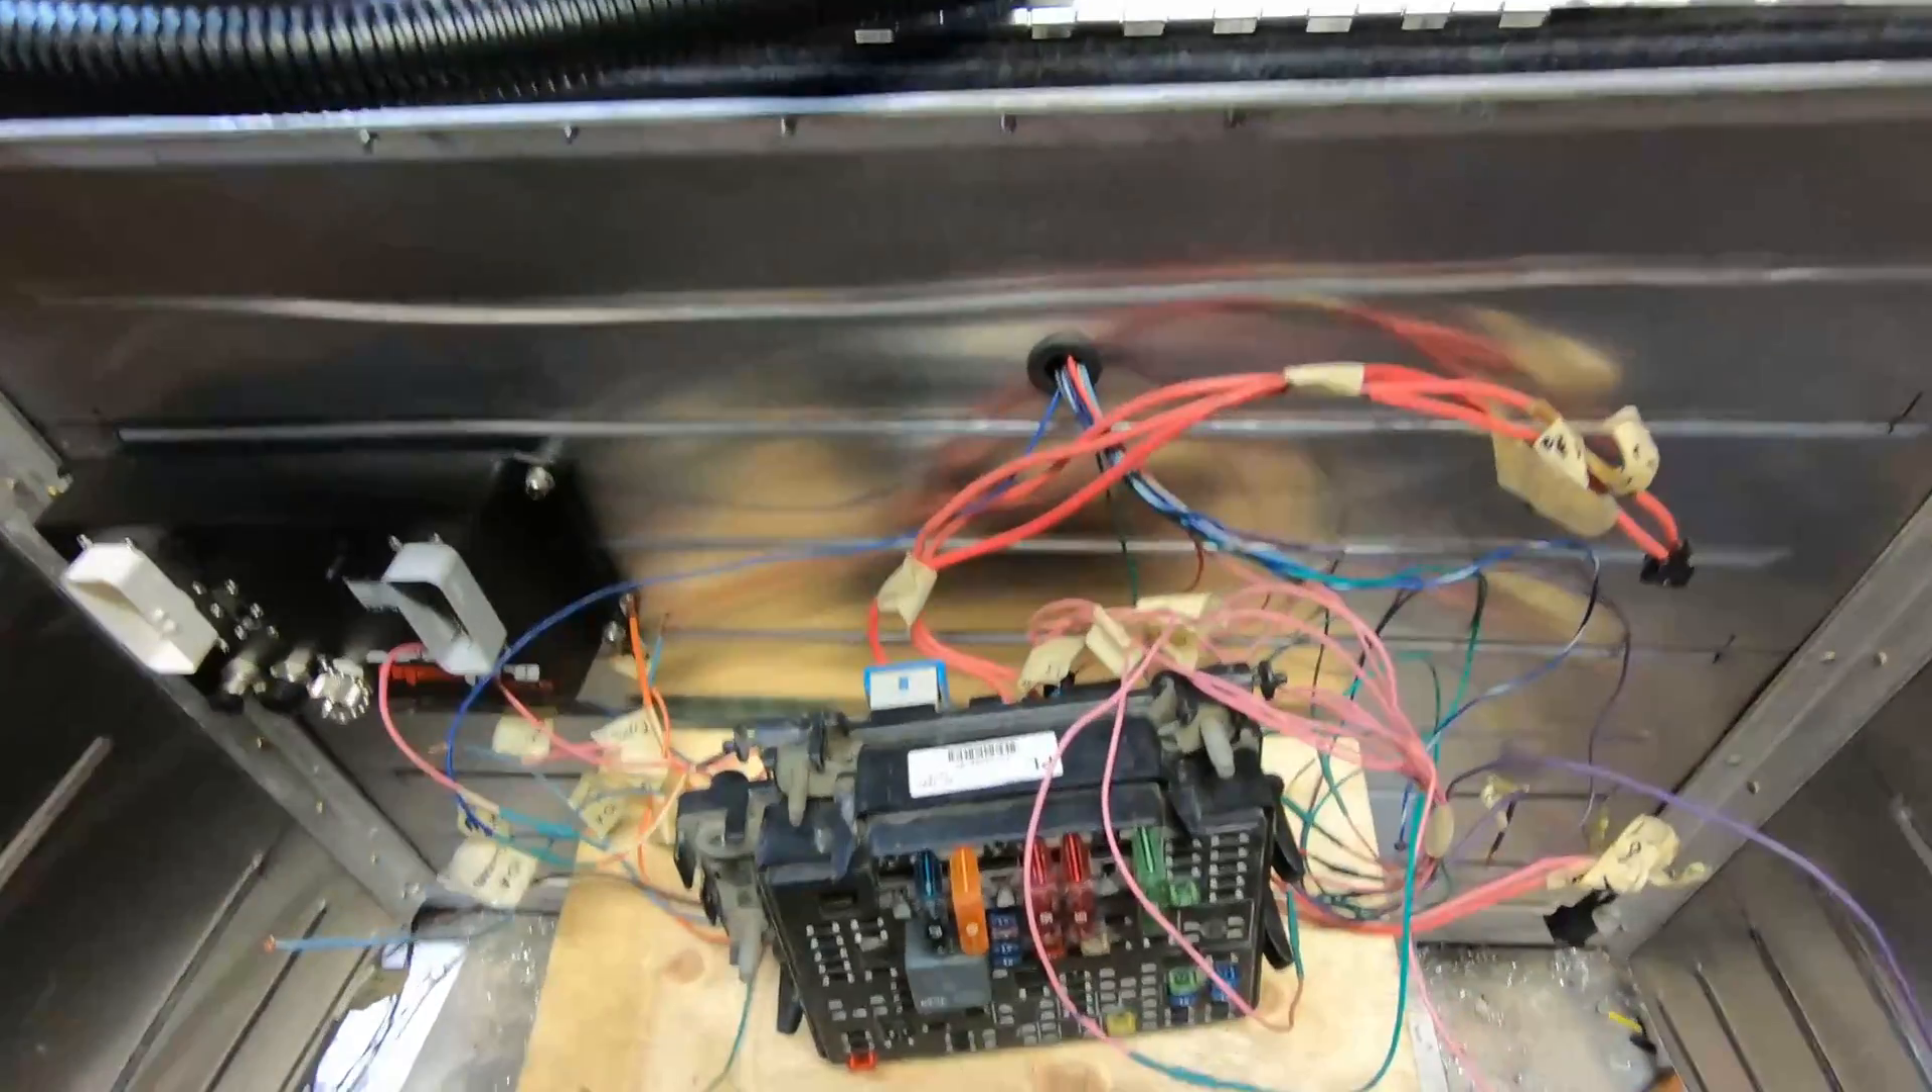There is still a fair amount to do on this wiring still.